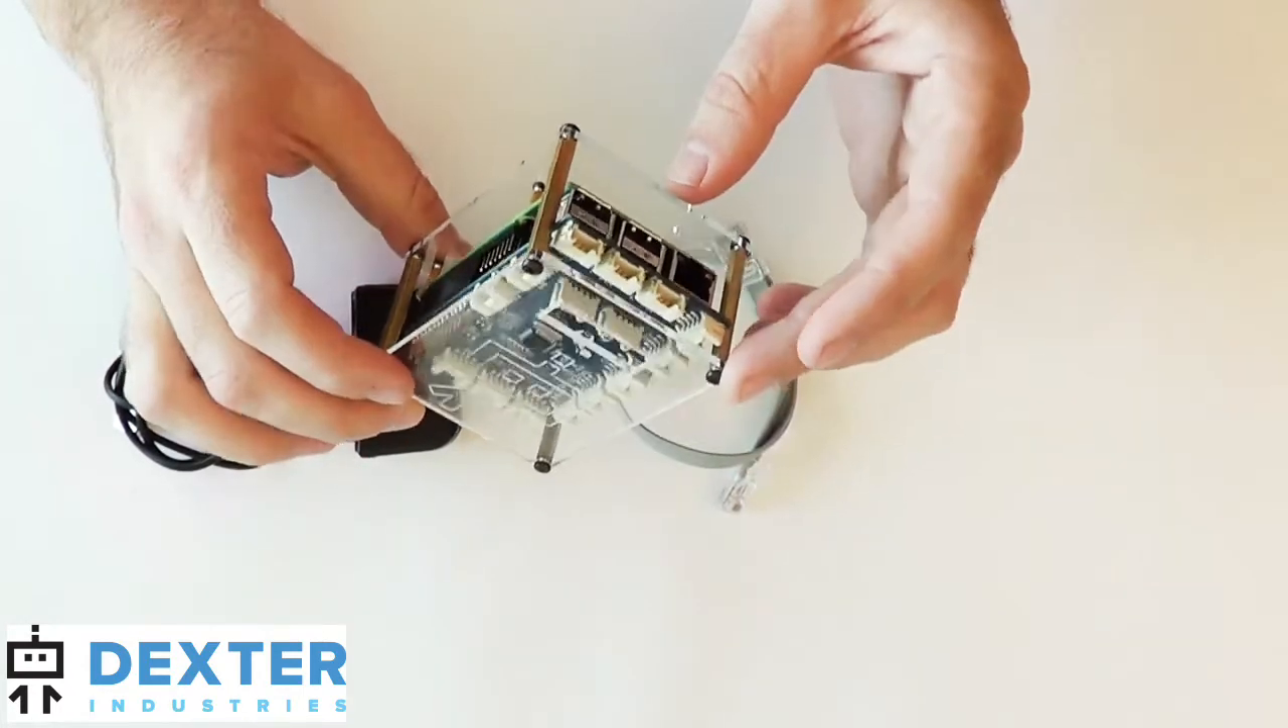So I've got the Raspberry Pi, the GrovePi, and the GrovePi case all assembled here and you can see it in a different video.